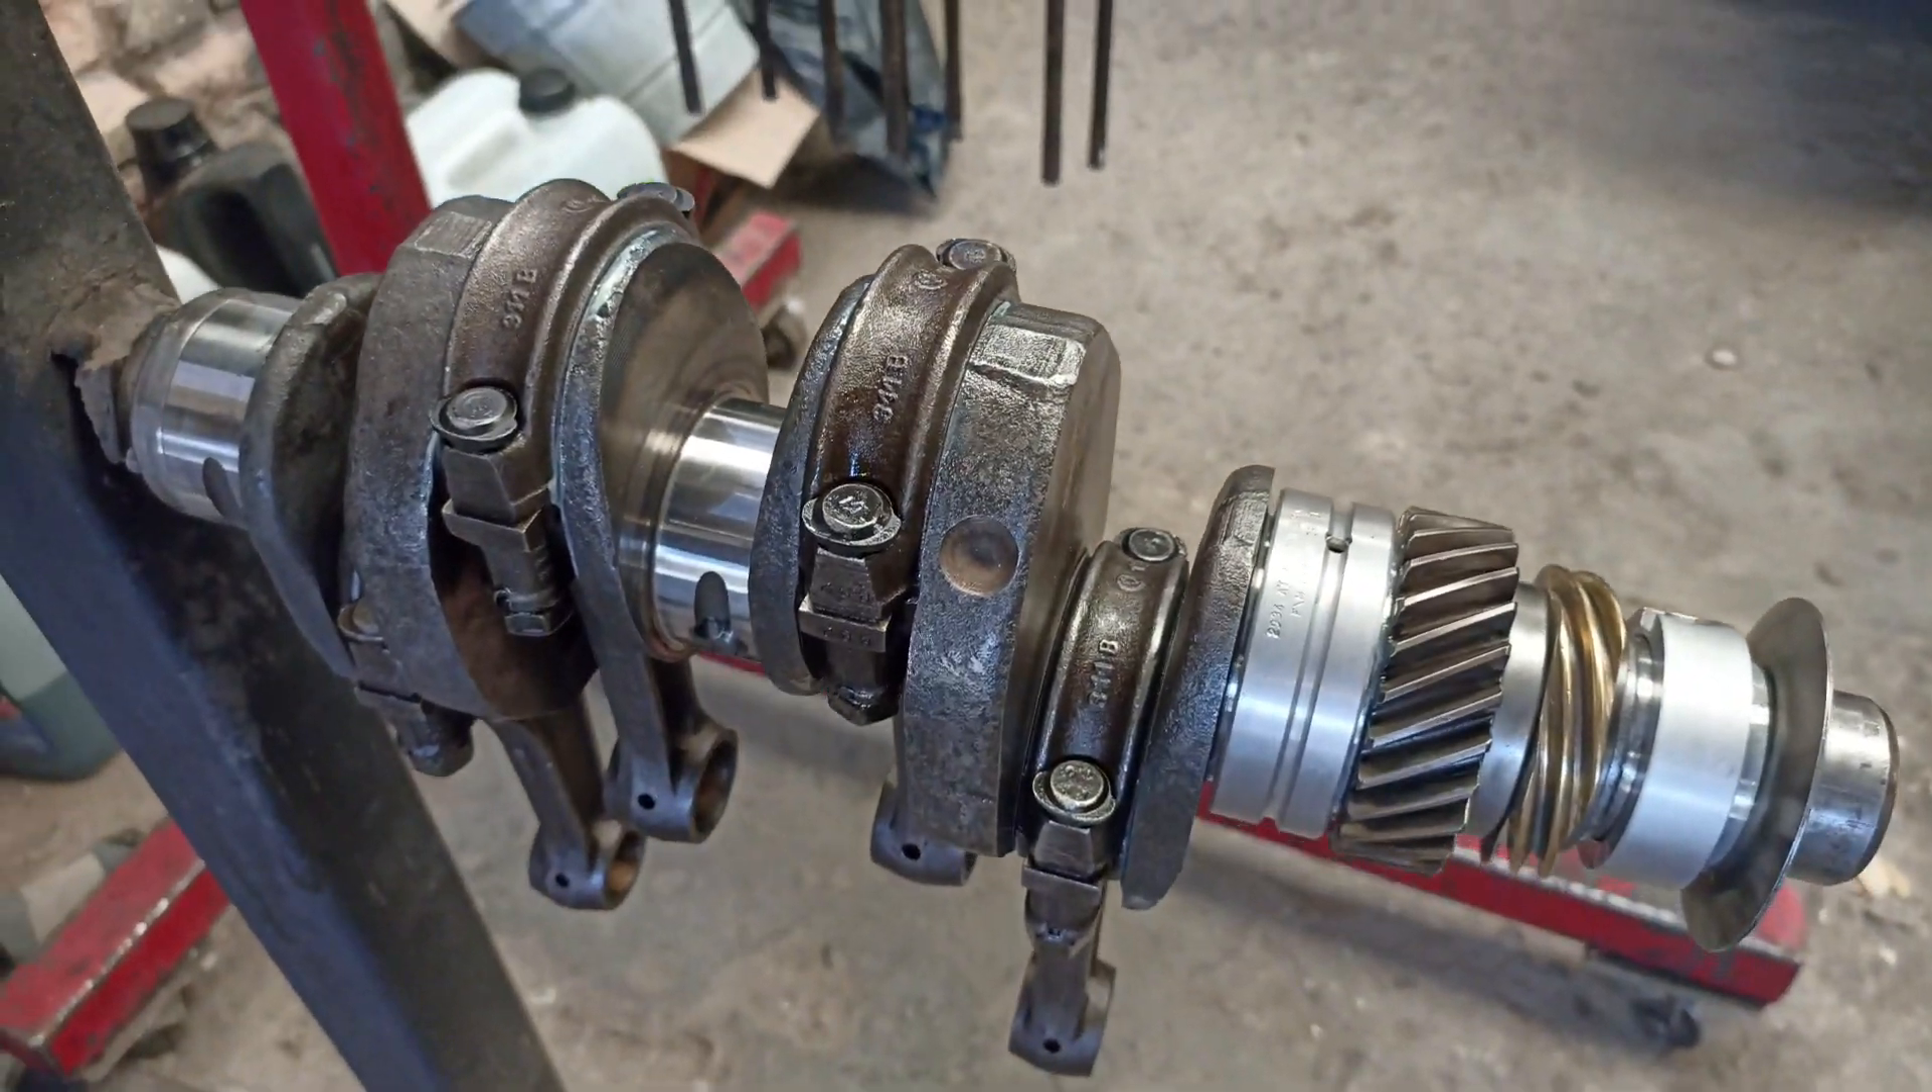Aquí está ya armado Lo que son las bielas Con sus metales Ya las terminamos De armar.